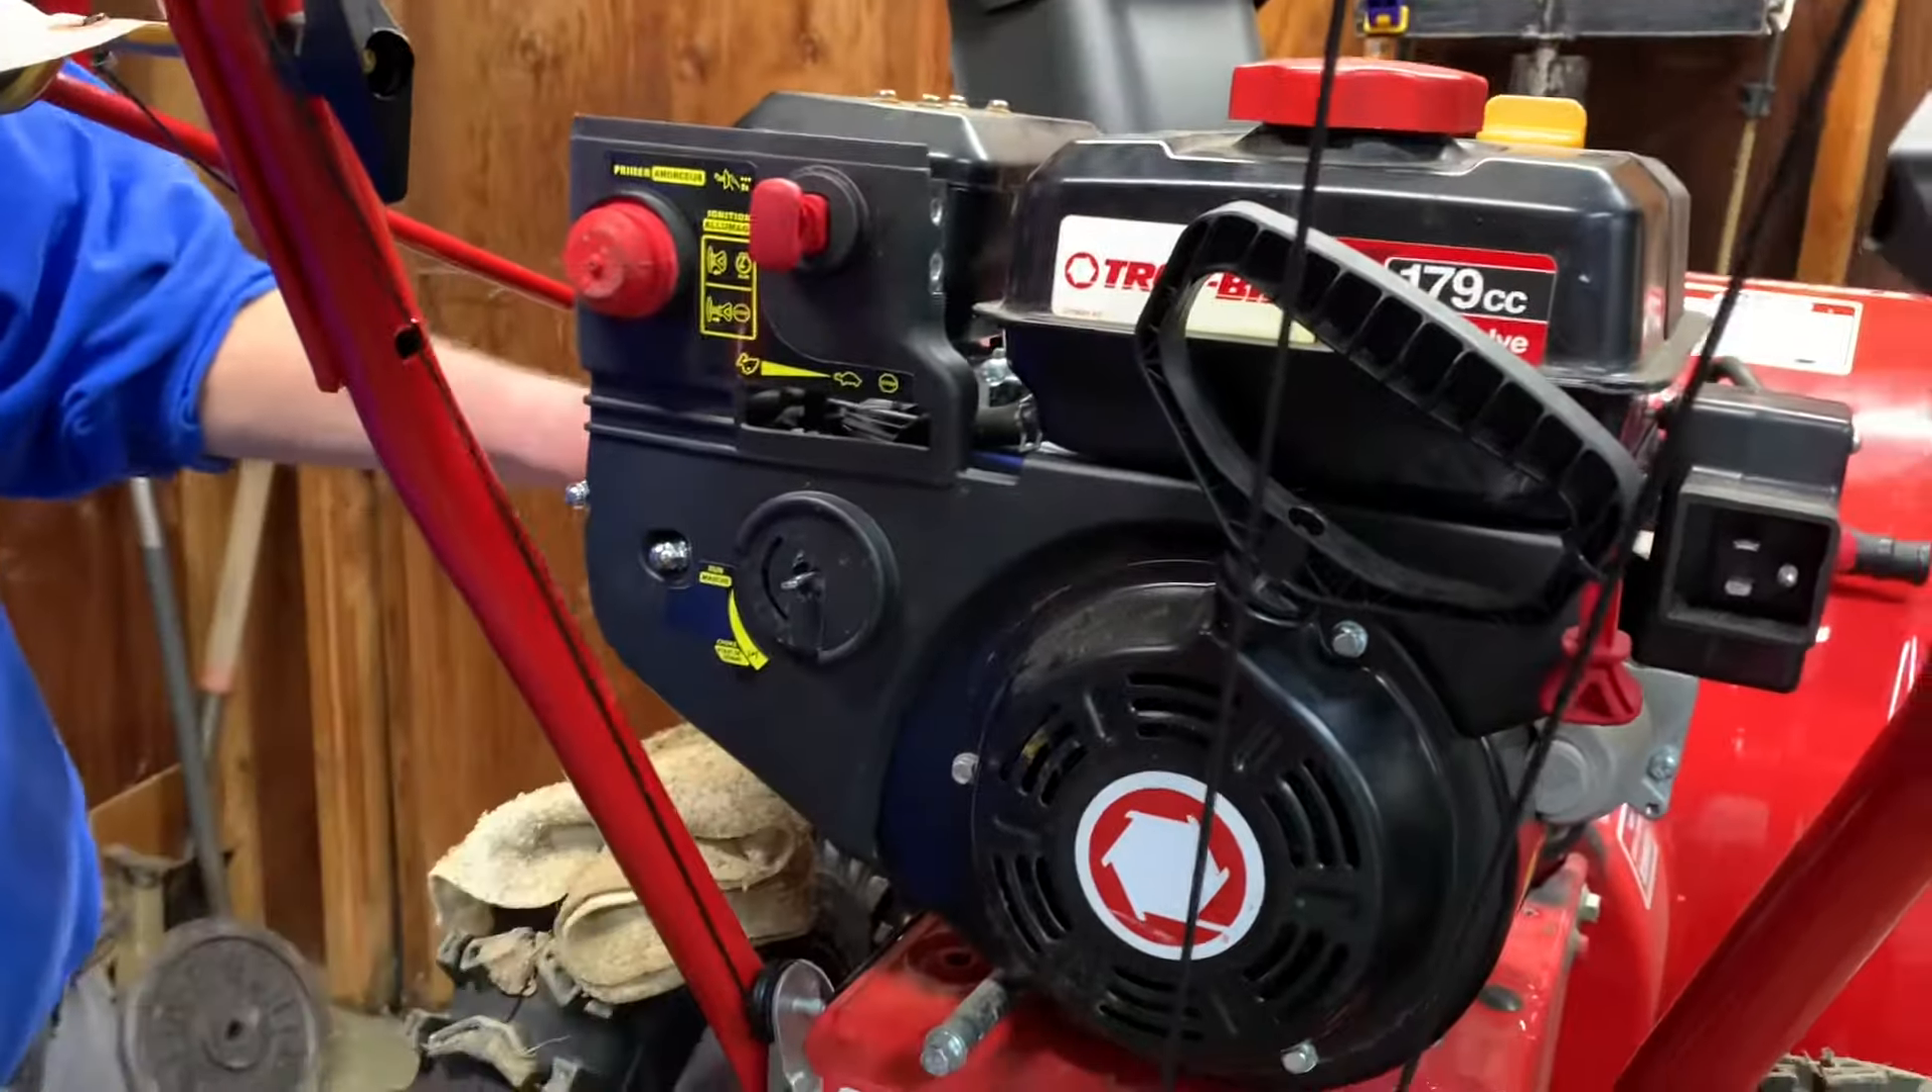Now we have knobs that we have to put on.